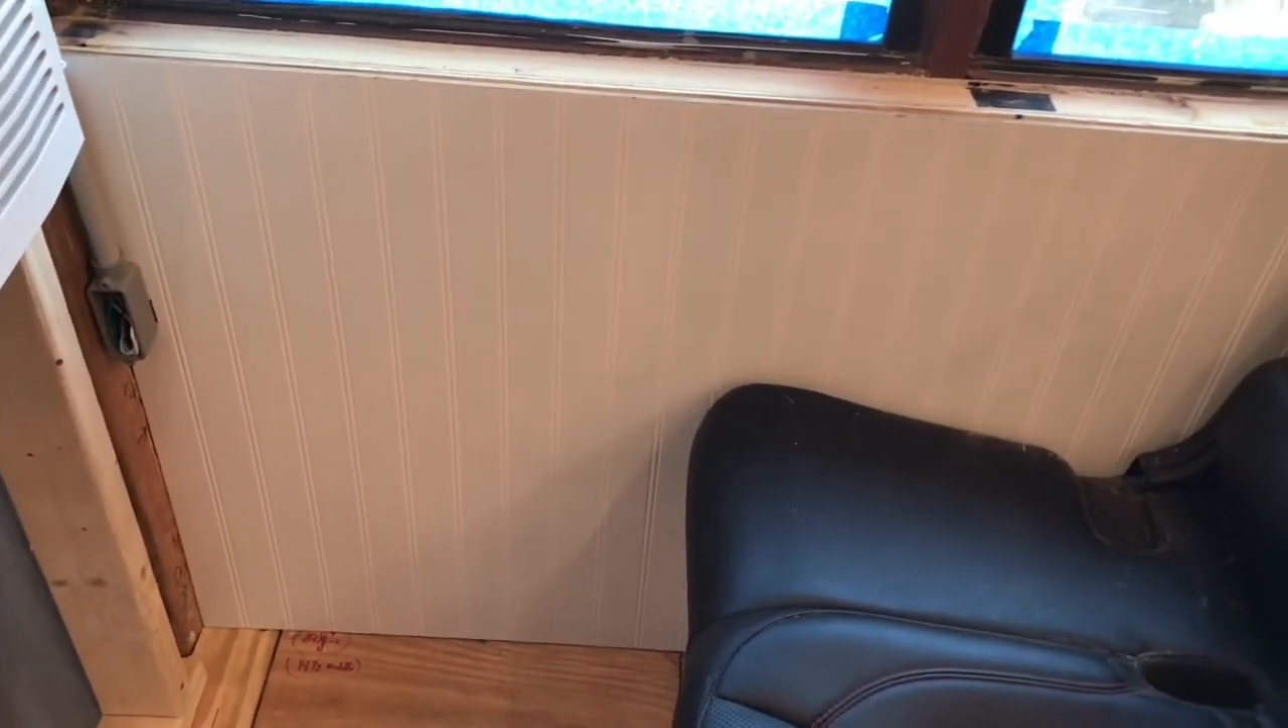I'm at a point of no return now since I got my finished board in.